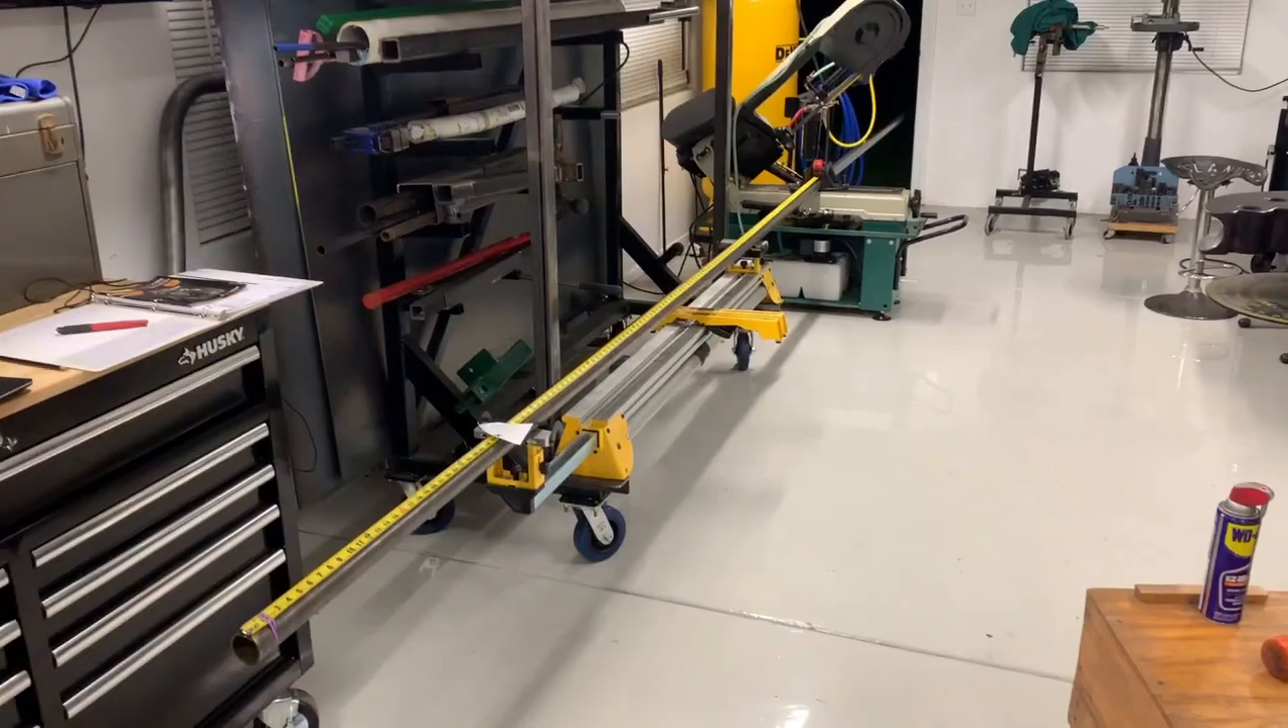I got the two-inch tube on the, my stand.